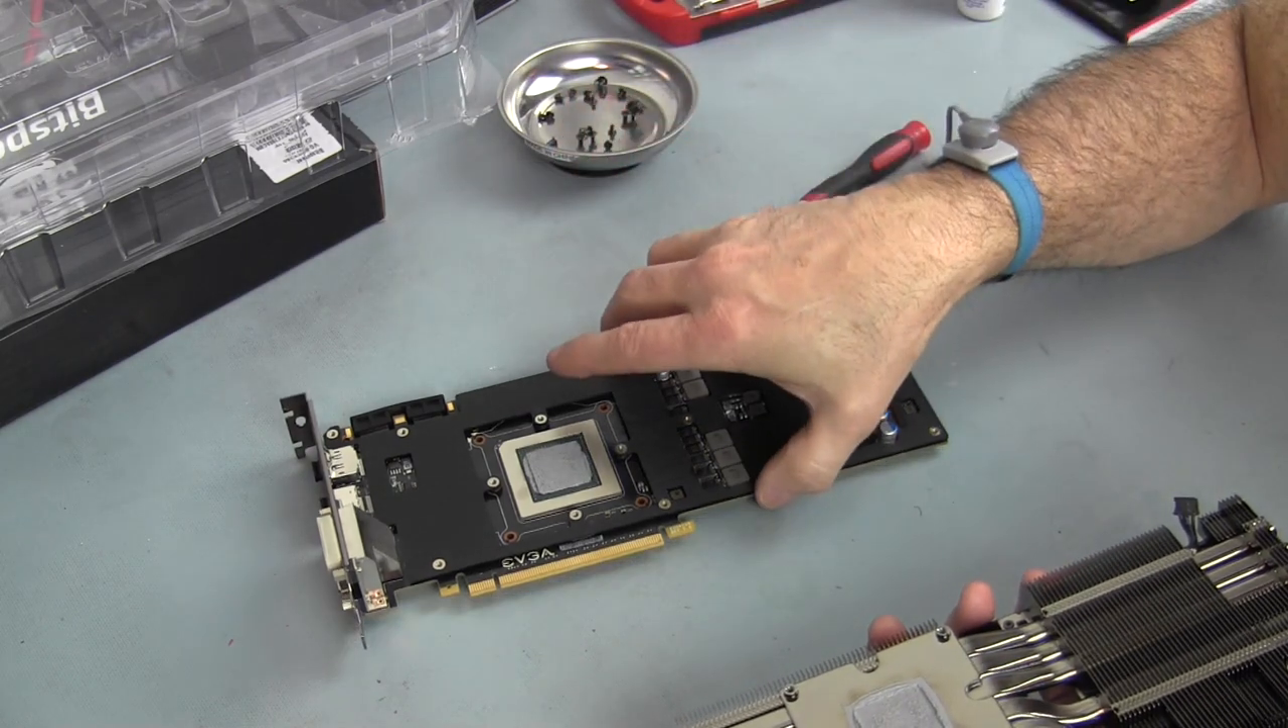So i have all right now as you can see this cooler has another plate that's laid here on top of the pcb and i believe that is also going to have to be removed.